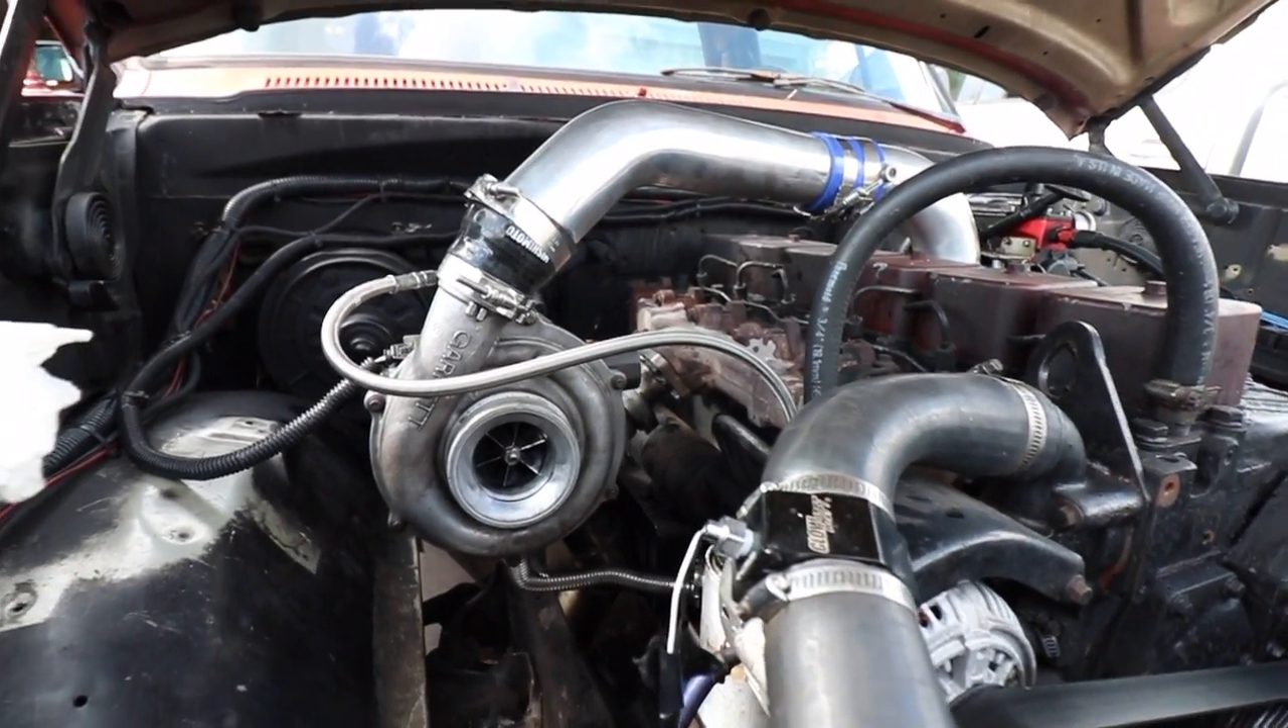I don't have an intake filter for this turbo yet but she's all done and the uh turbo installed.